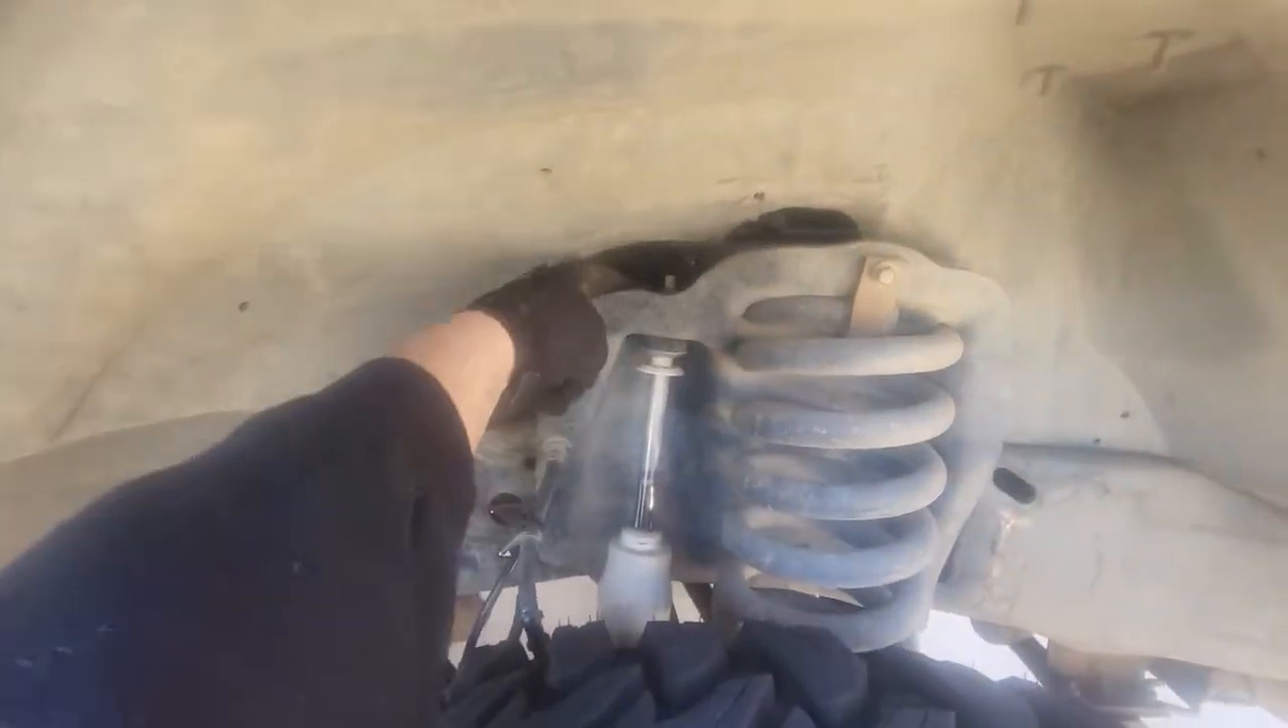You can see i still got this fender liner in here.